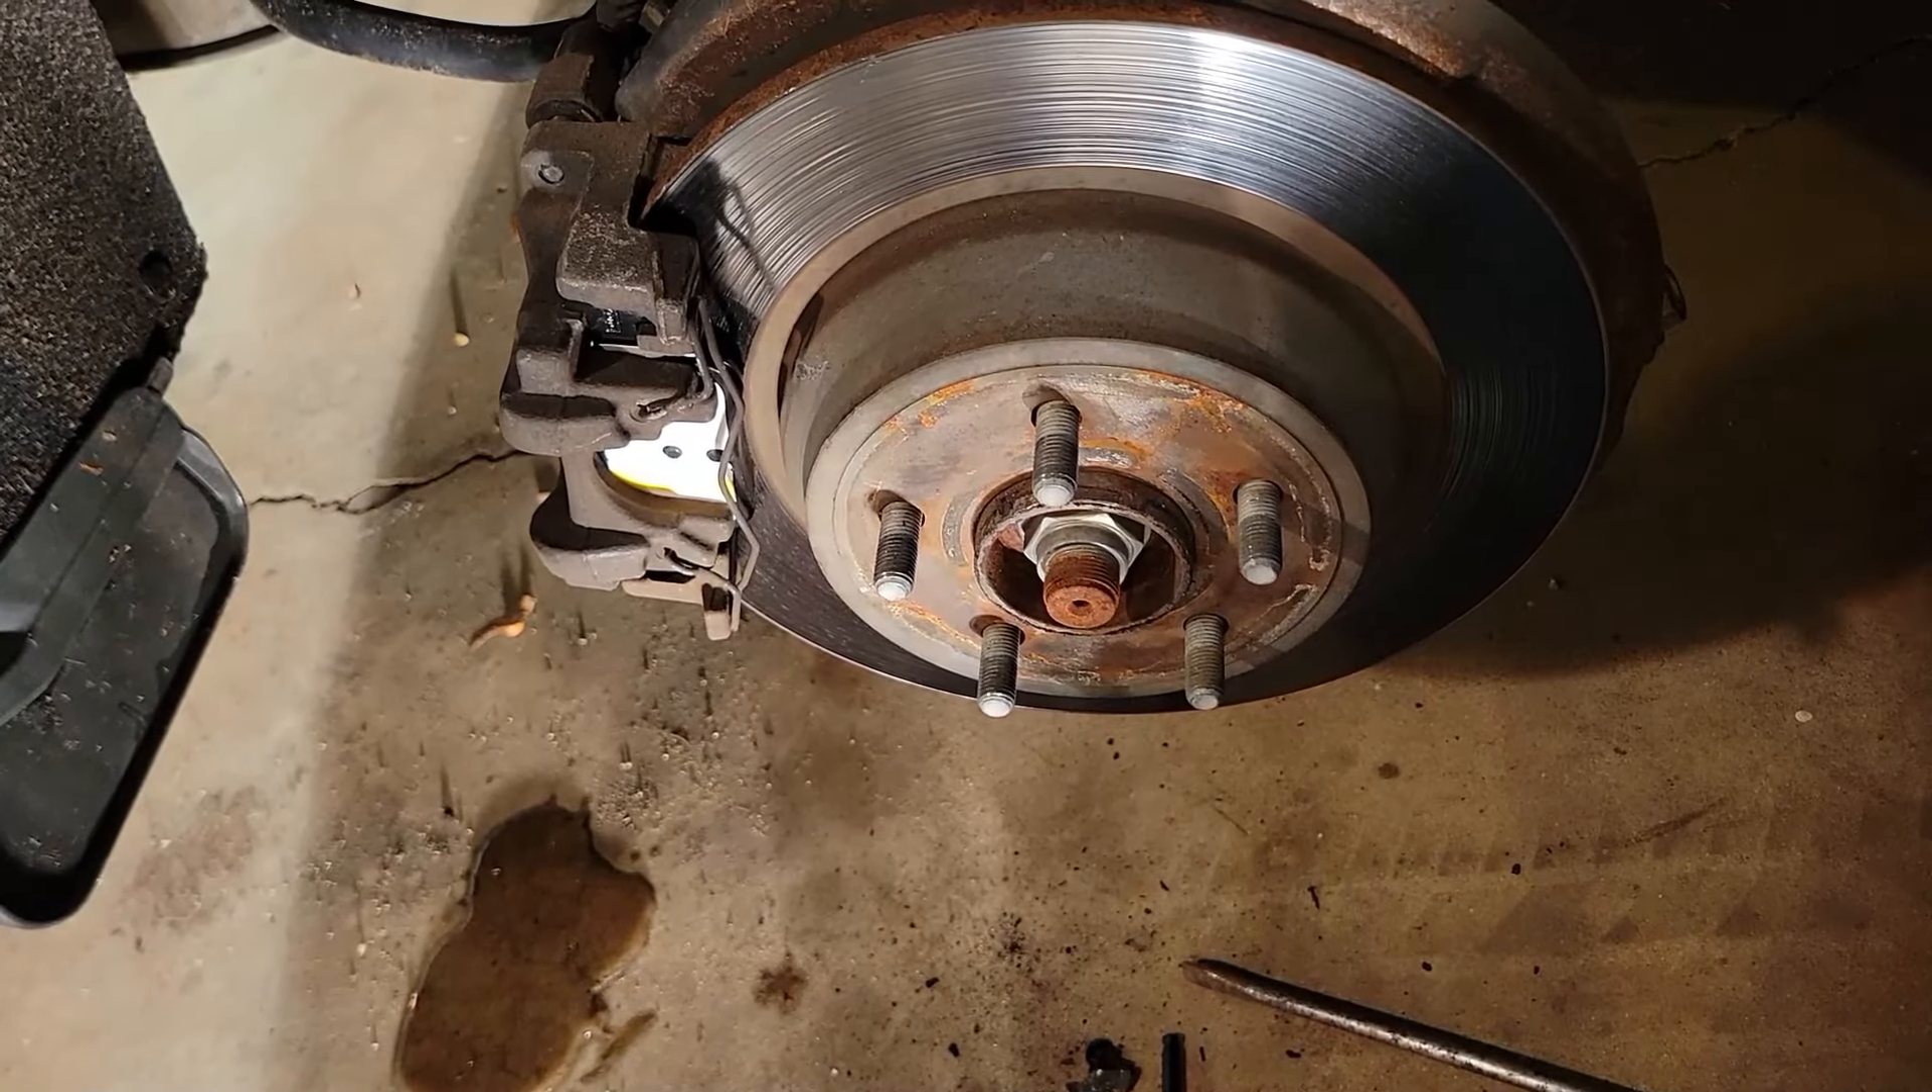We're good to go. All's left to do is put the wheel on.